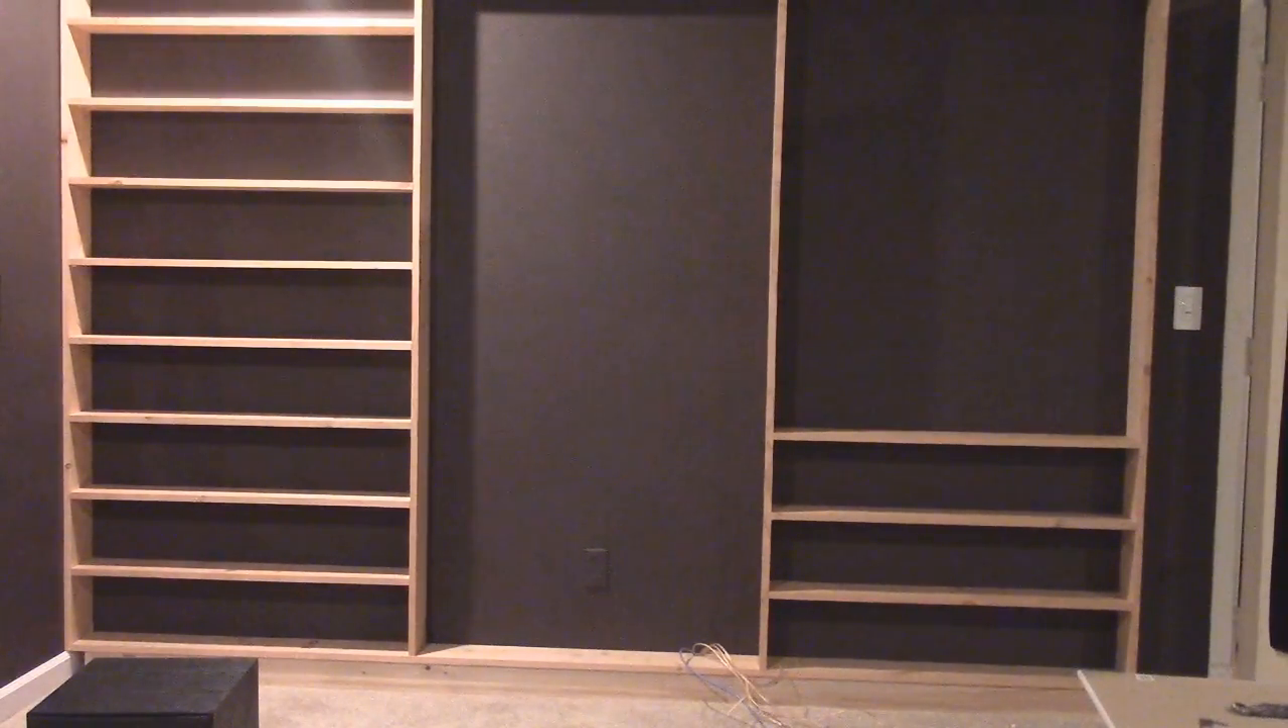Um I have a bunch more shelves to install so I'm going to keep working on that and as soon as I'm done with these shelves um turn the camera back on.